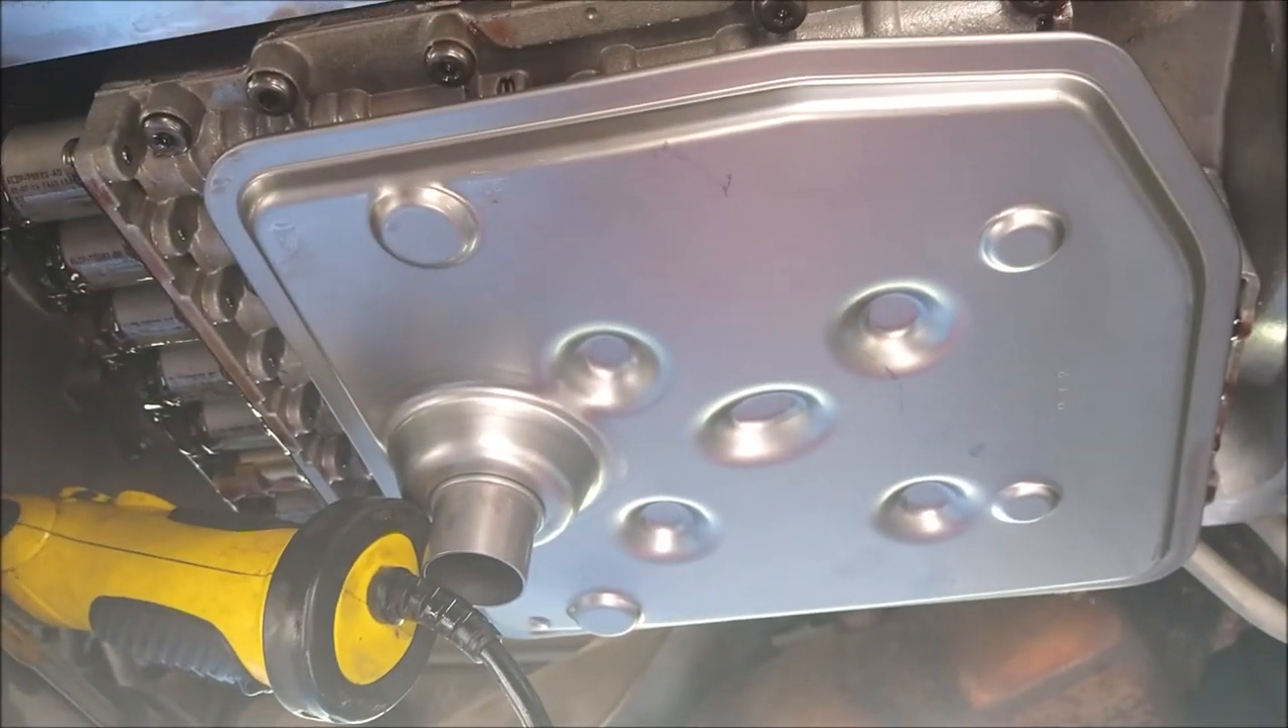All right all right there's the filter installed.